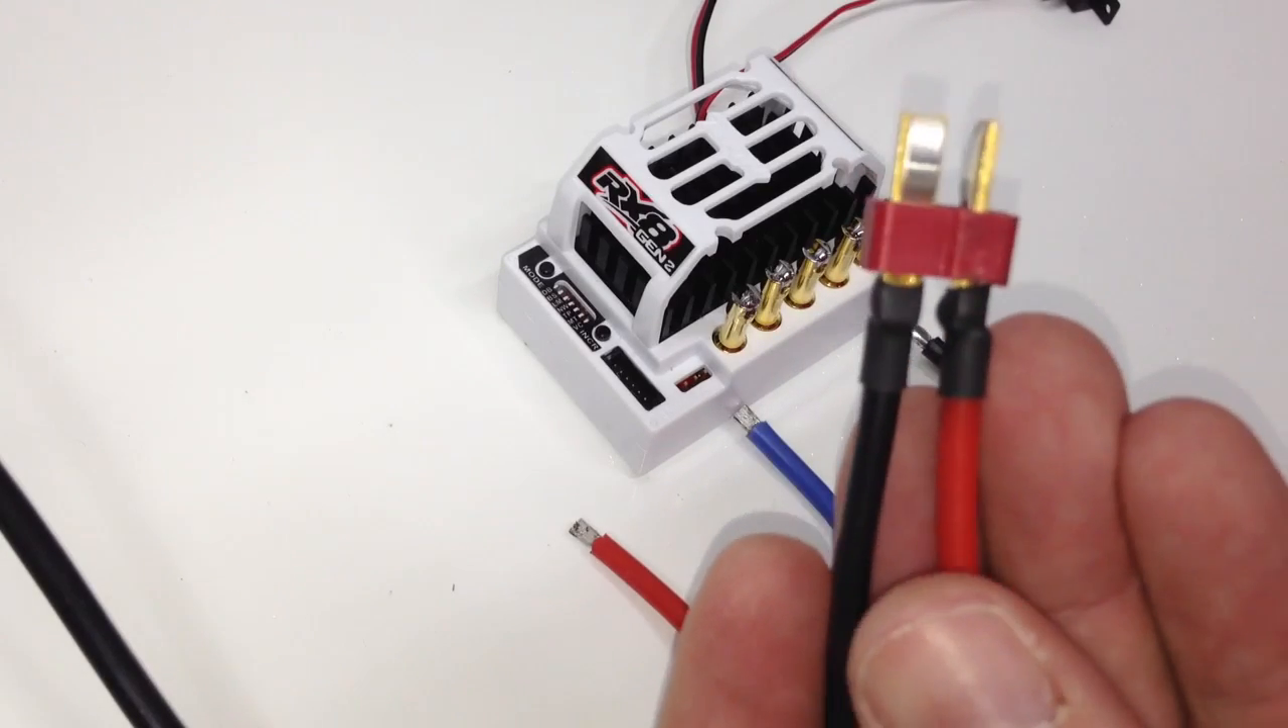I went ahead and I soldered up a Dean's connector with black and red wire, pre-tinned those two and crimp those as well.